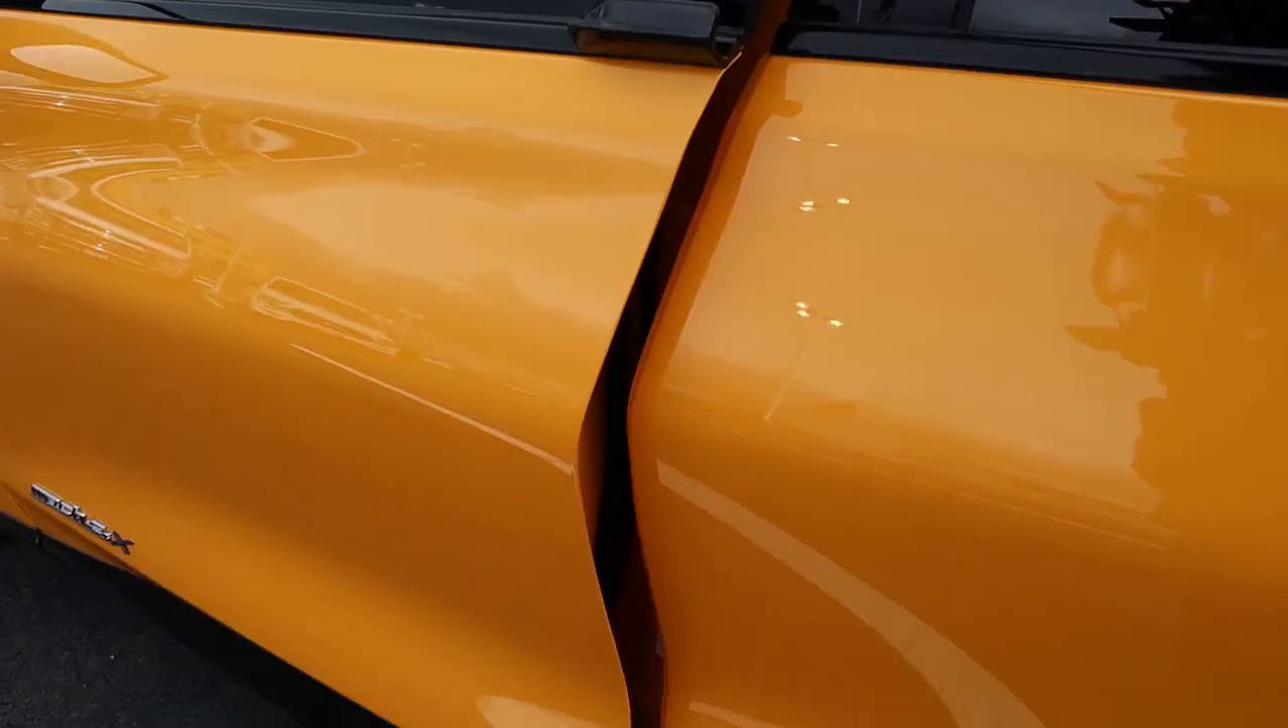So as I'm sure you can tell, I'm pushing on the door and the door is not closing.